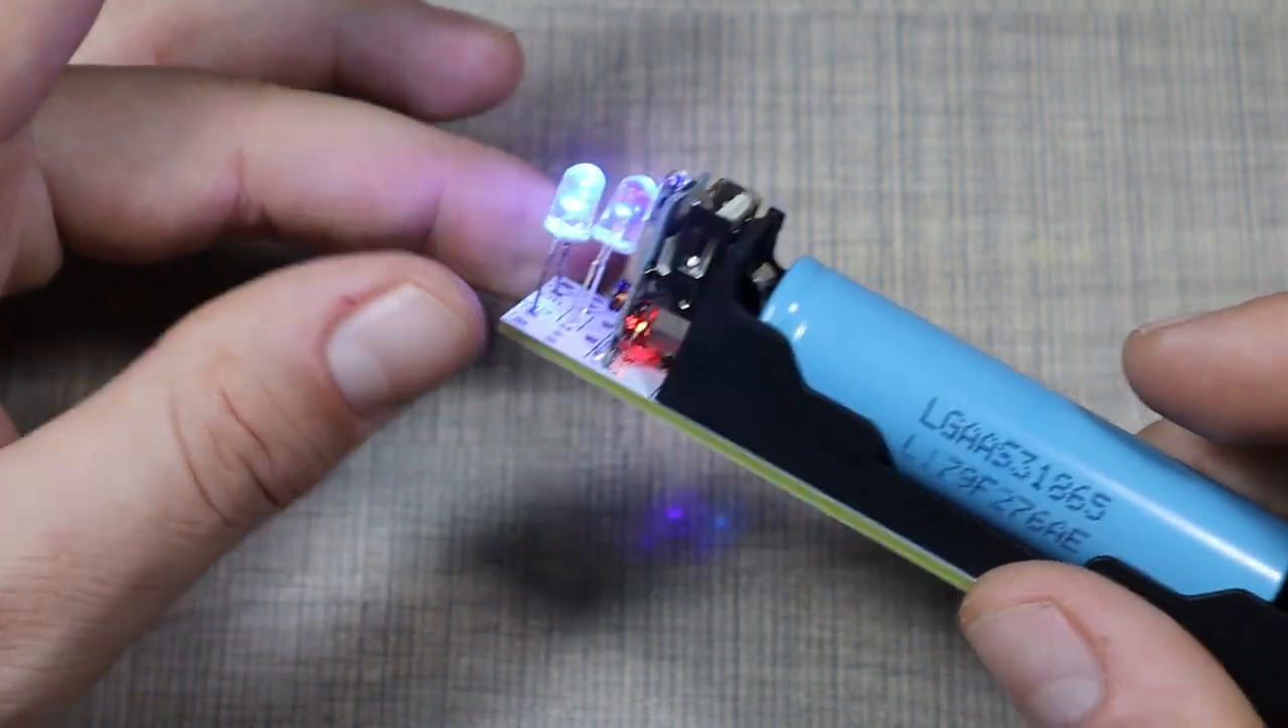As you can see, I've just press fitted two of these flashing LEDs that I used in that play button that I've made earlier where I had the same setup where the idea originated.